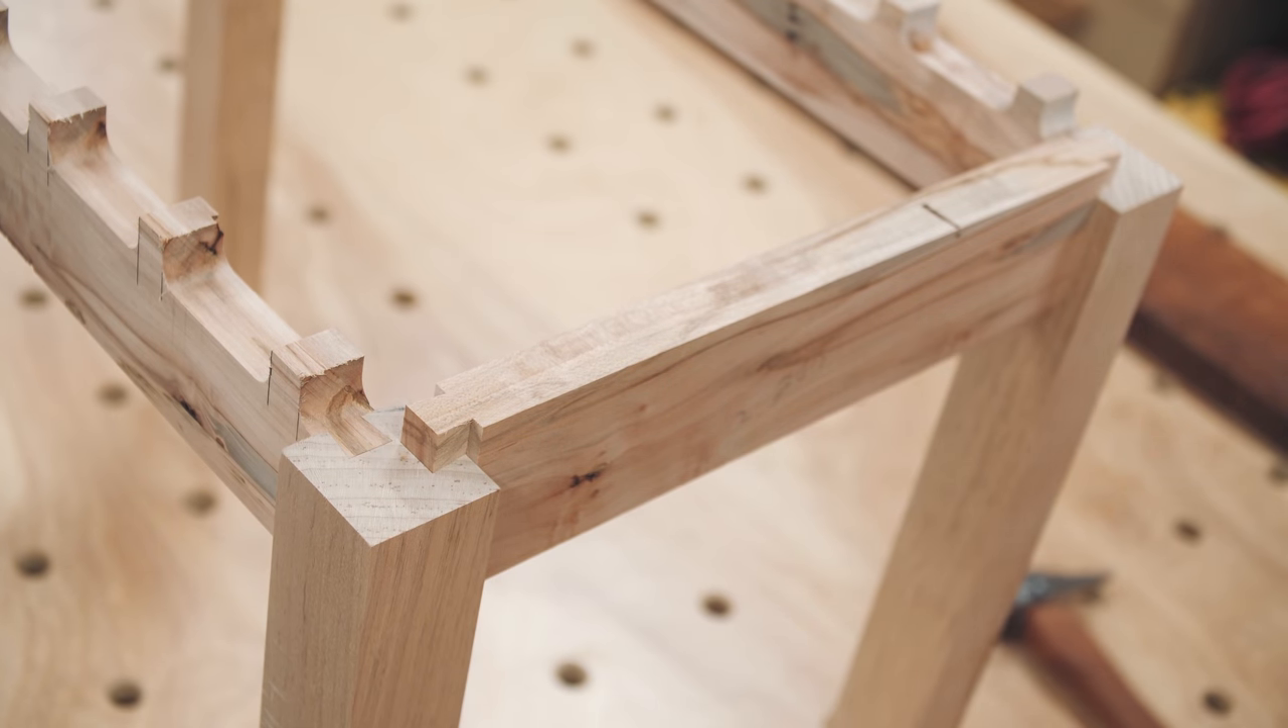This dry assembly shows the slat cuts on the front and back rails lining up with the top of the legs, and it also shows how much the side rails need to be trimmed to match the top of the legs.